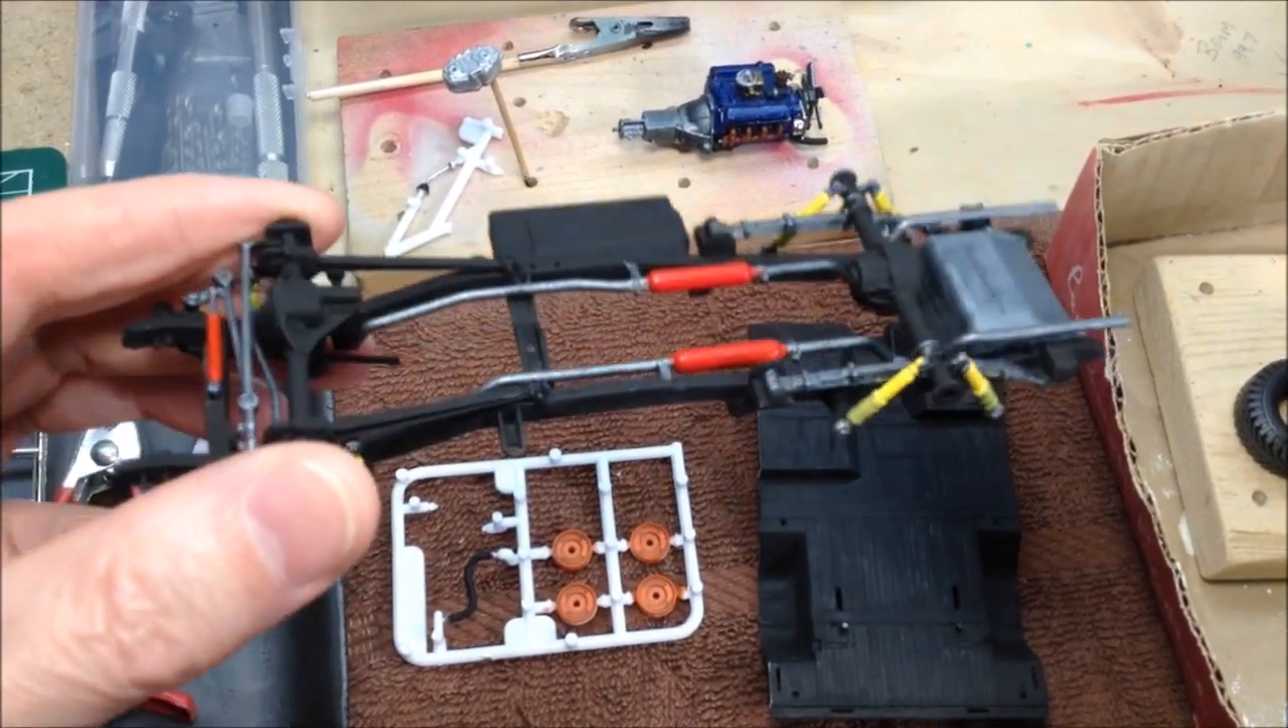And over here I've got the chassis all put together.